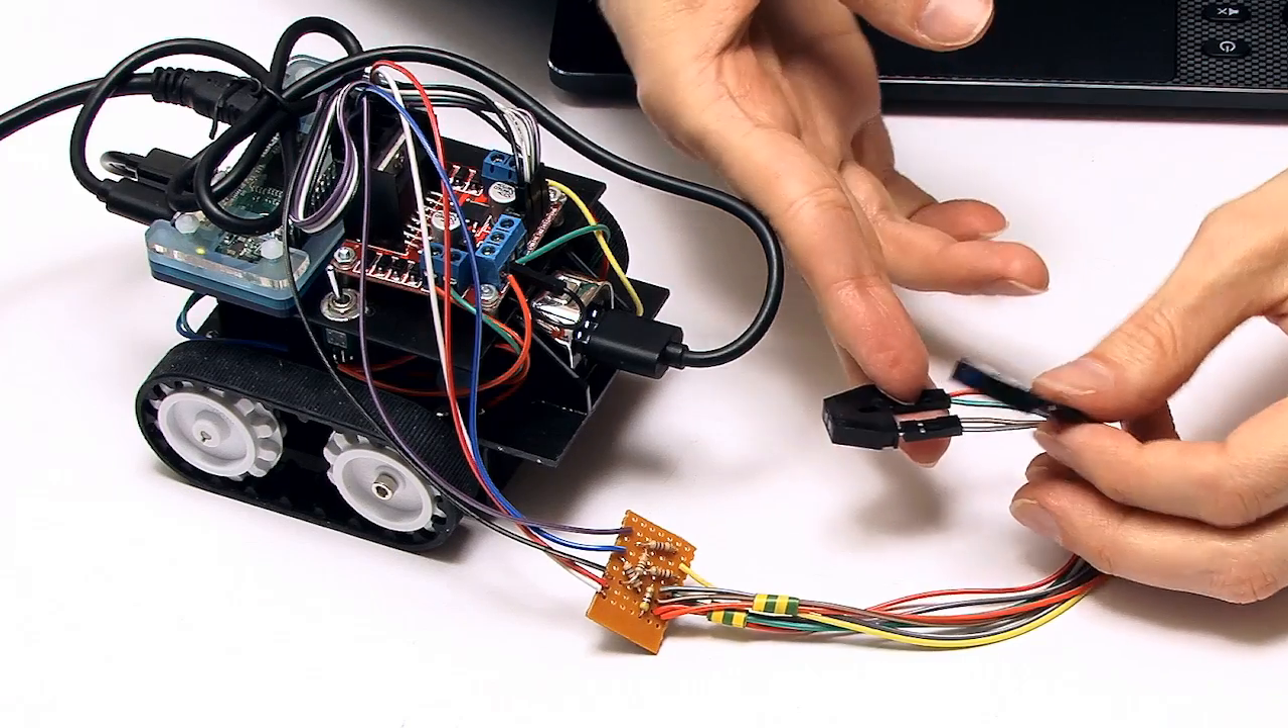And you might have noticed I've still got the sensors here actually wired in on jumper leads.